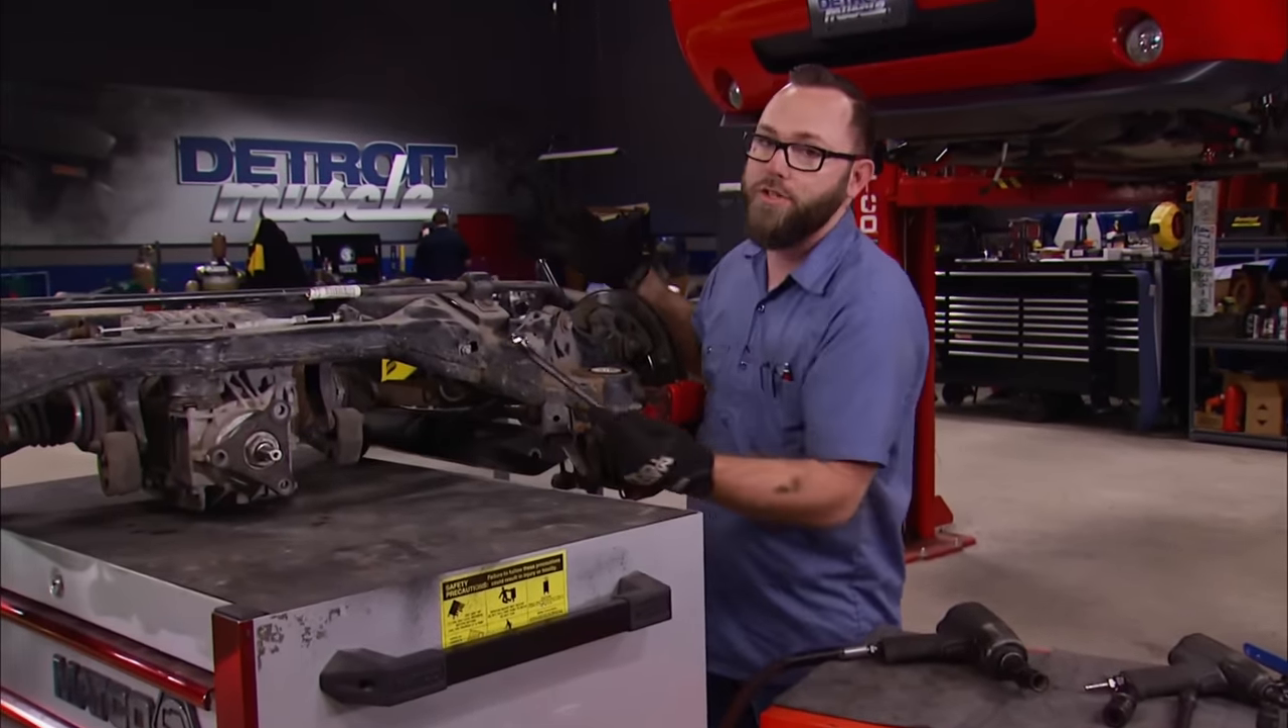Well, we've got our rear end assembly out of our Challenger and on this cart out here in the open where it's easier for us to work on and easier for you to see.